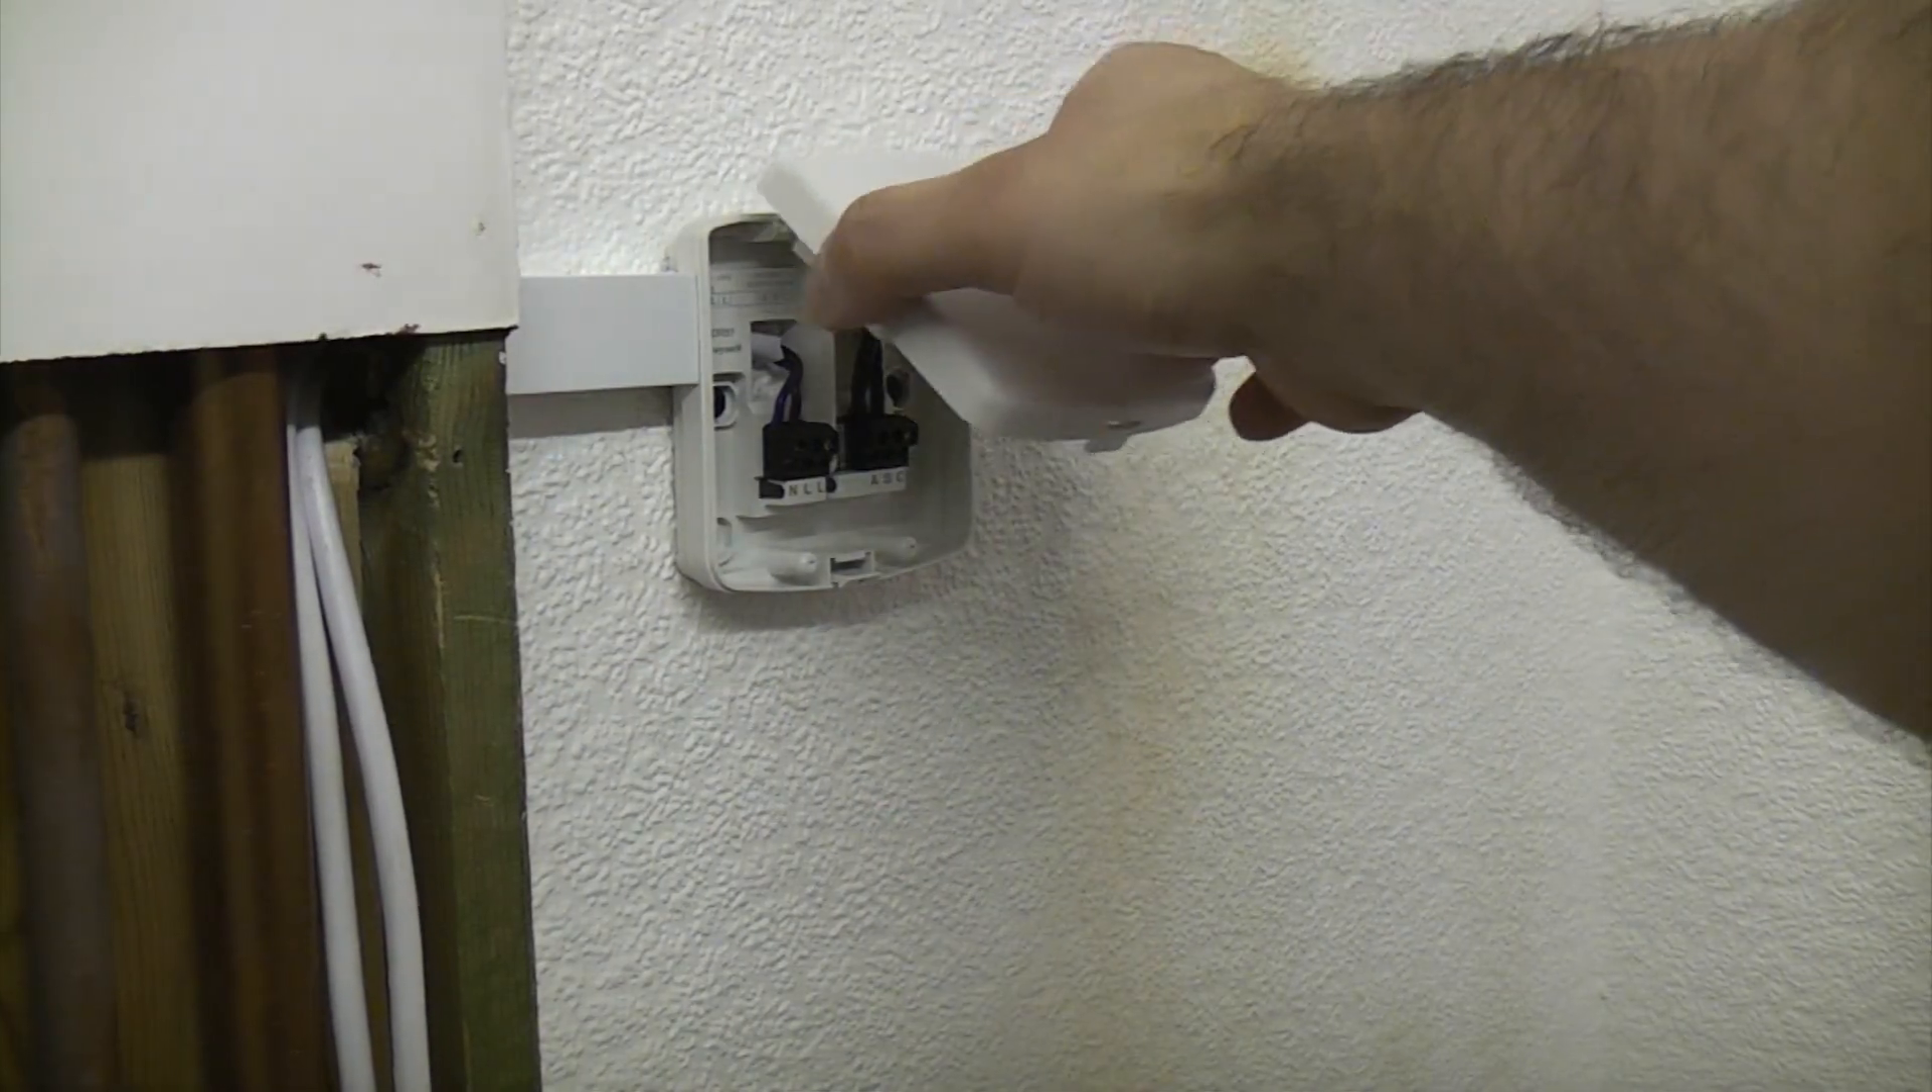So now all we need to do is put the front on the relay box.